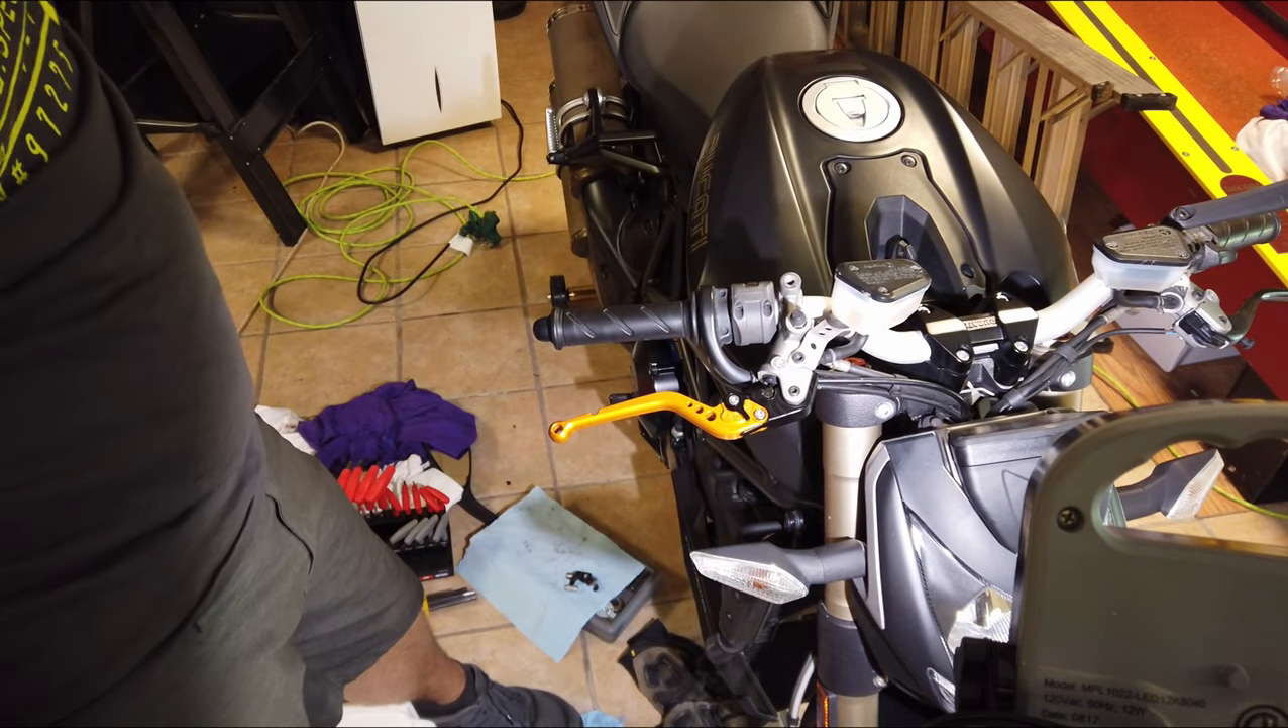All right so the brake lever is done and that actually looks pretty good on the bike.